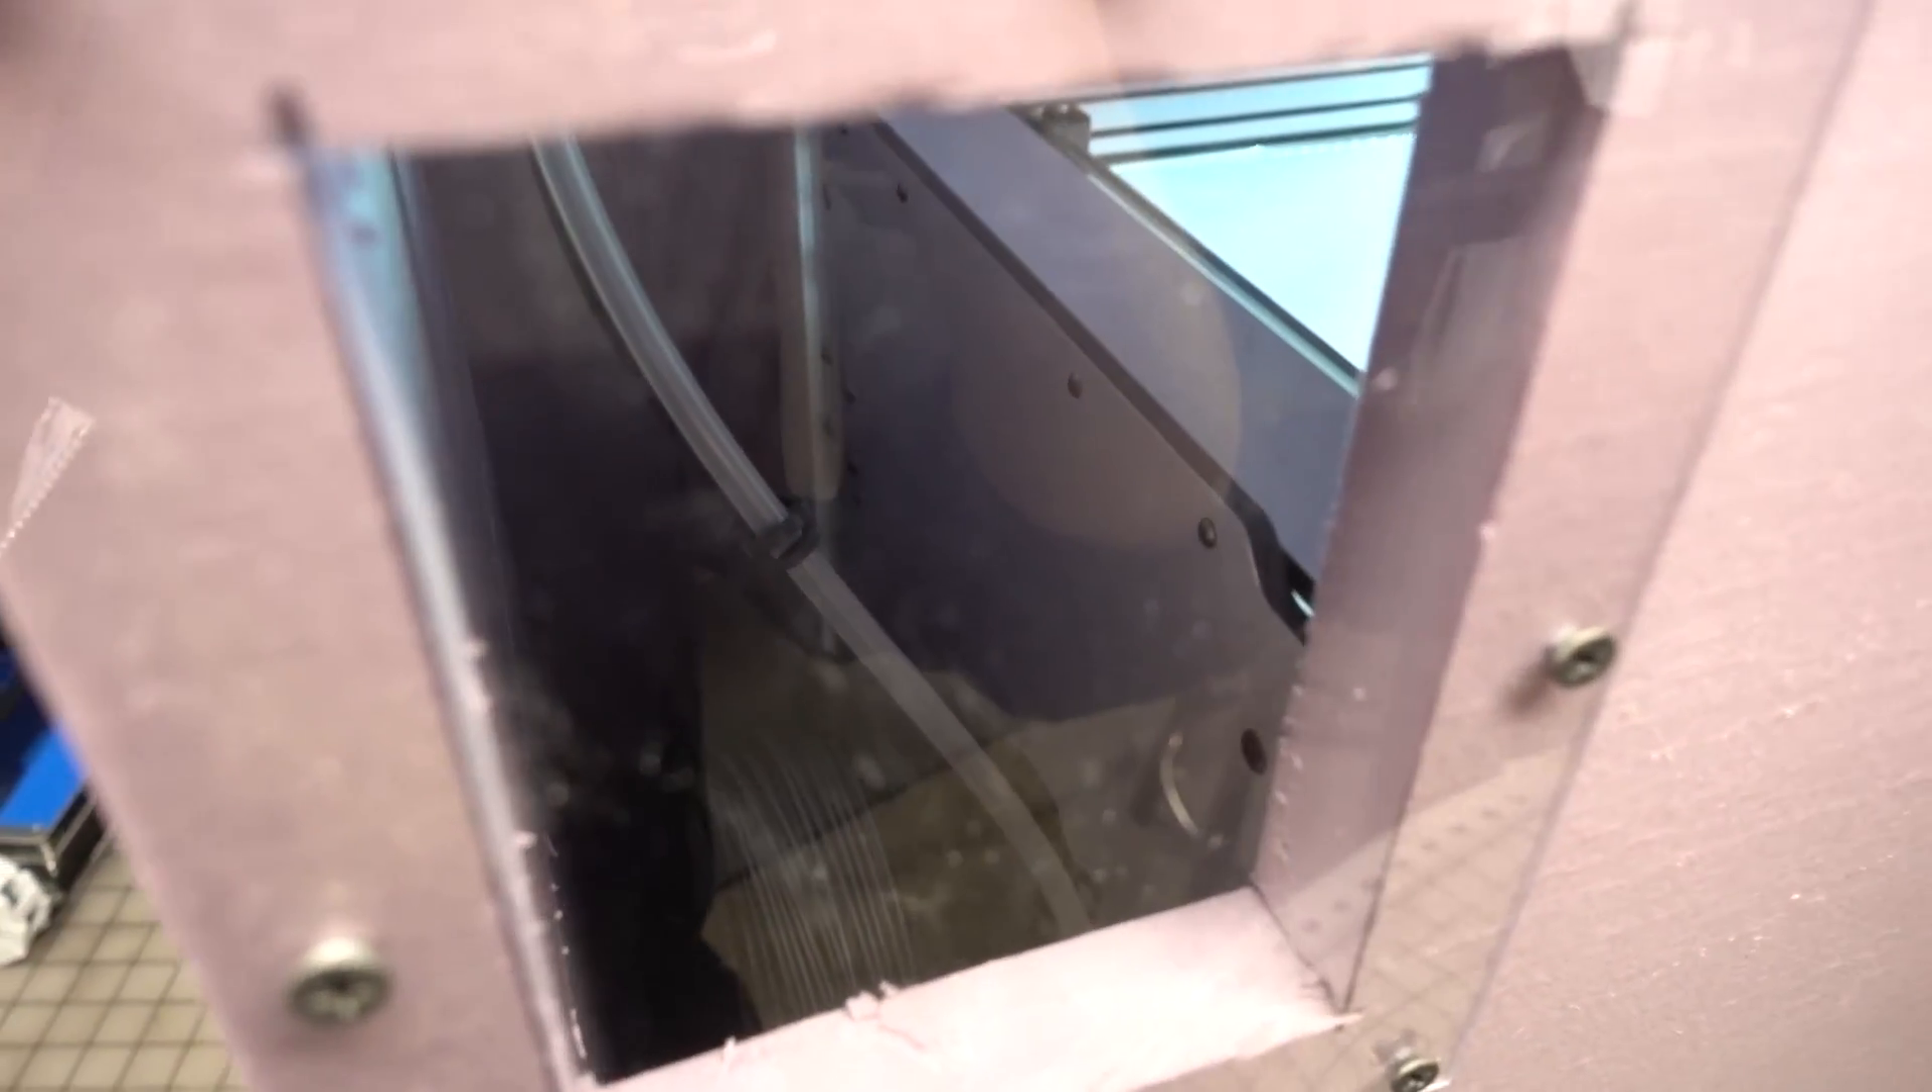Then I cut out more of my PETG plastic and screwed it into the side of my enclosure making a nice tidy window.